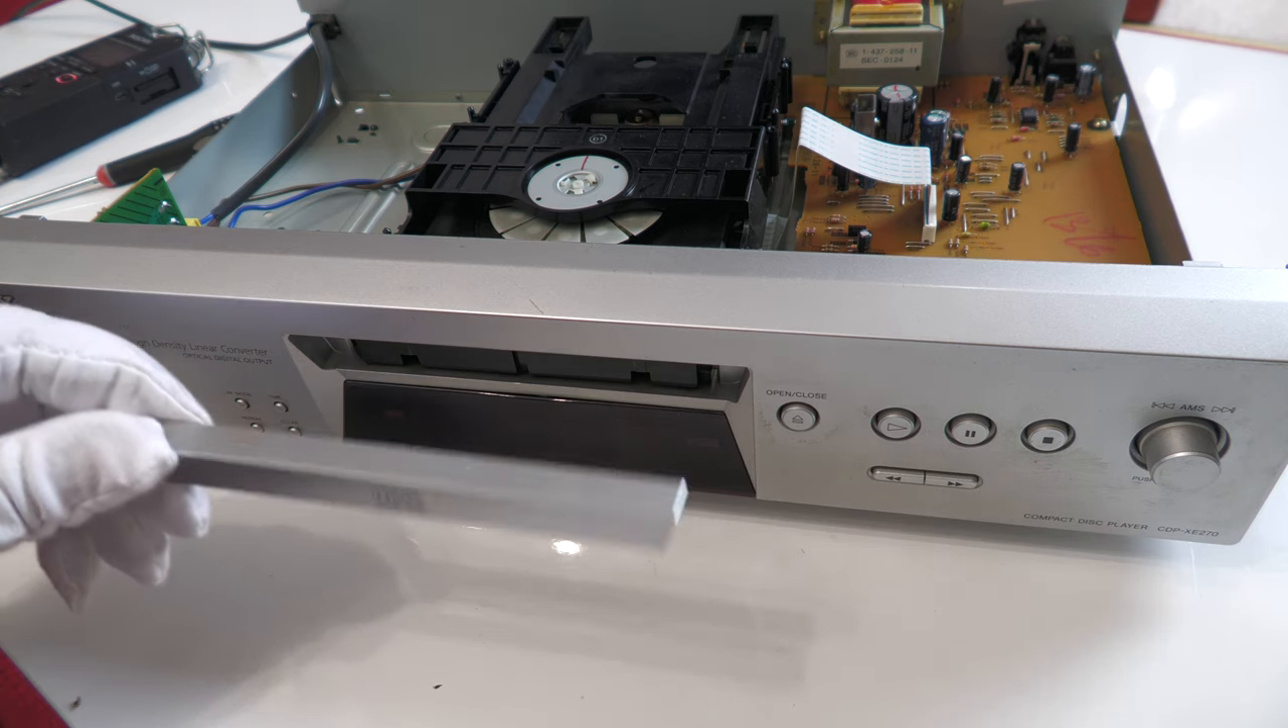Fehlt nur noch die Blende, aber wir schauen erstmal, ob es funktioniert.